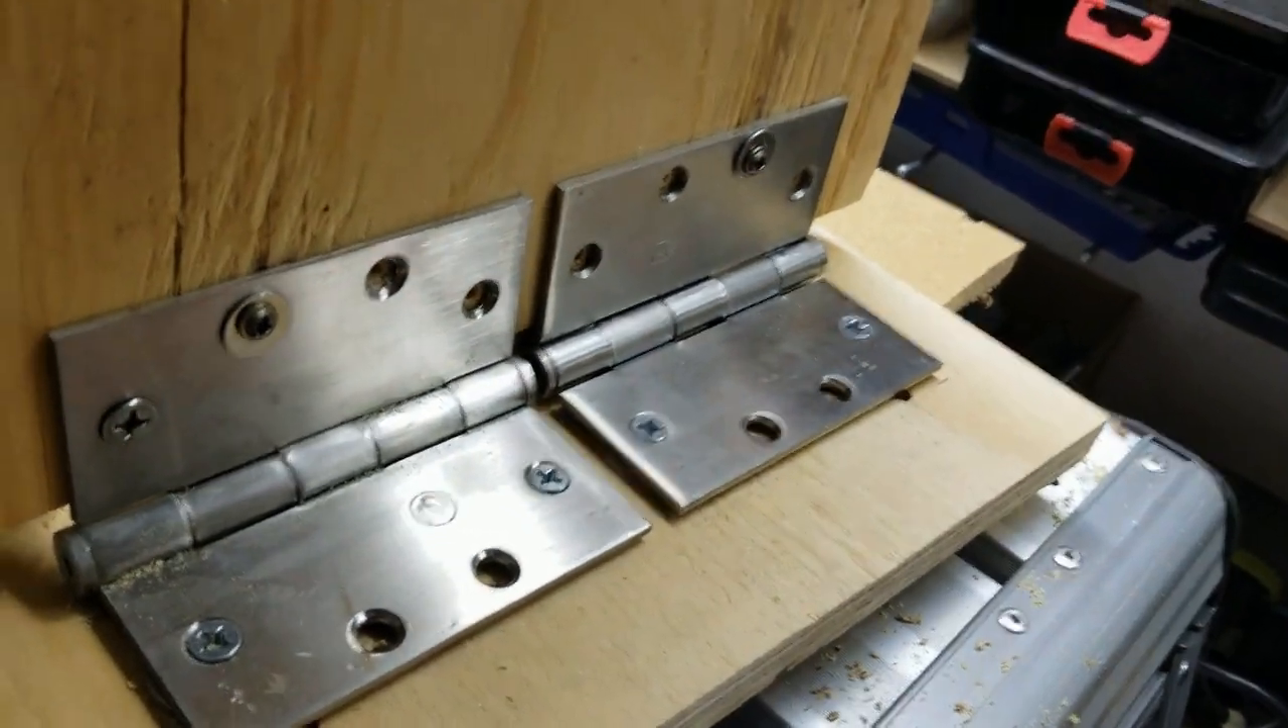Right now I'm just using set screws to hold them in place while I size everything up before I lock it all down.